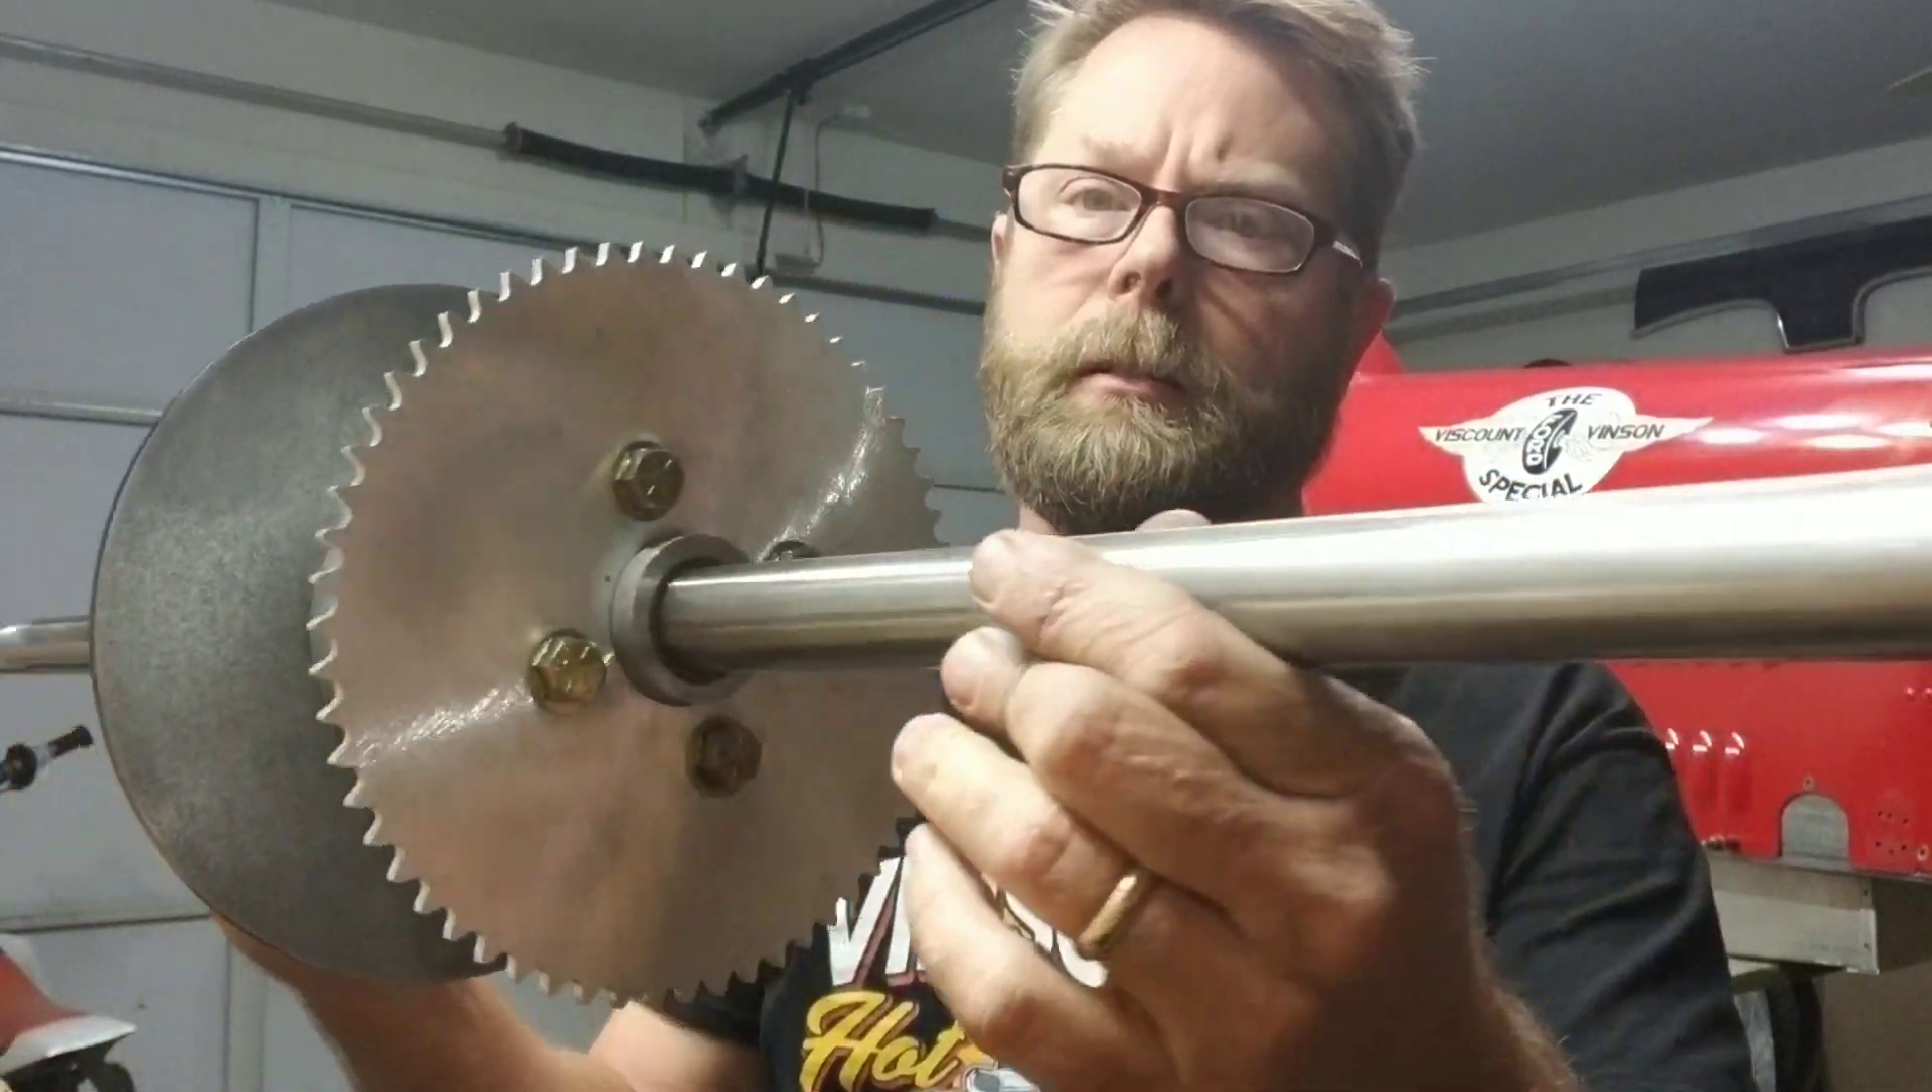Okay, so I got the sprocket and the disc brake installed.